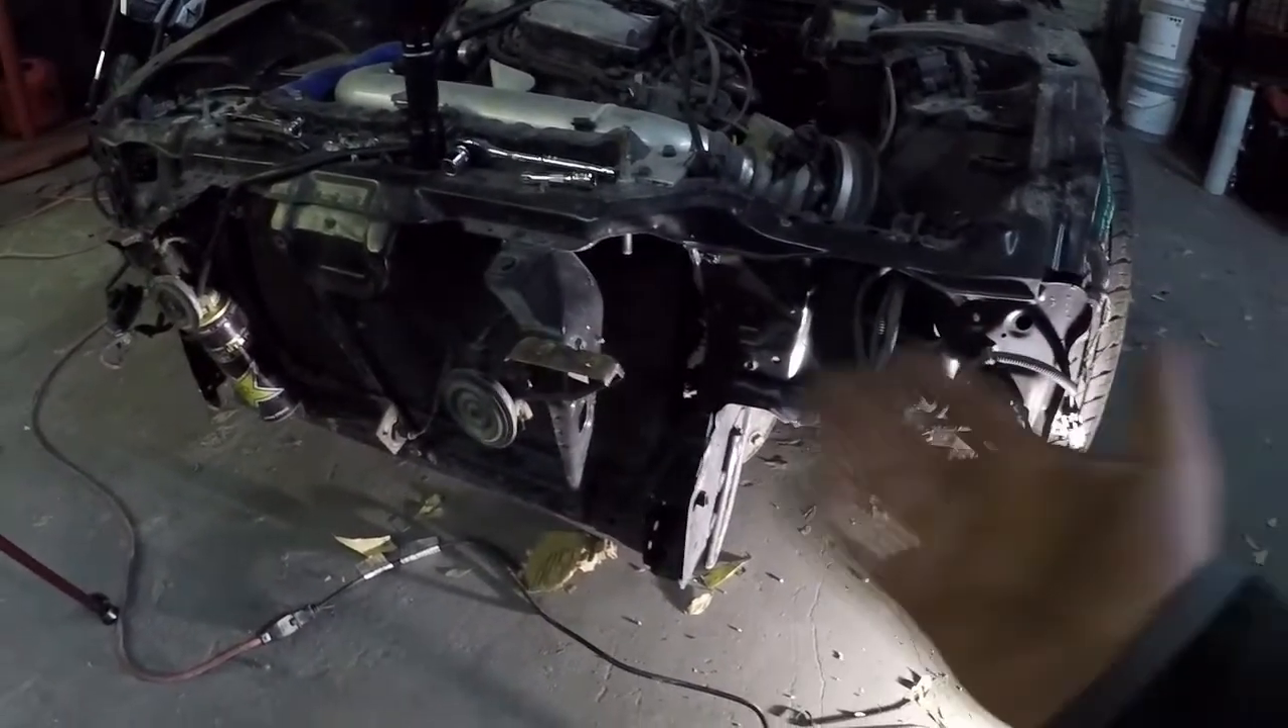But as of right now, I have the entire front end disassembled.